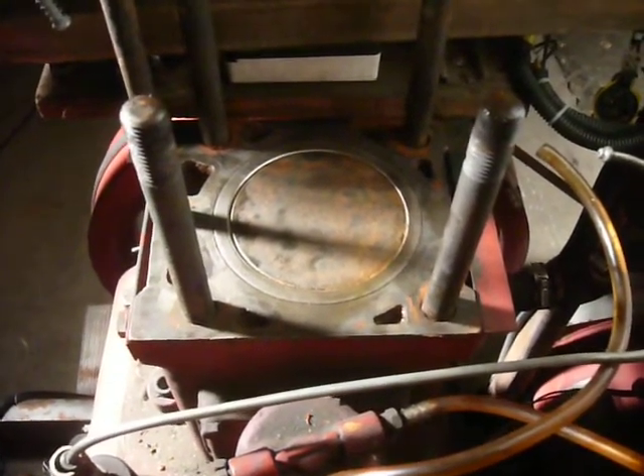So the cylinder head's now off, and I've cleaned up all the gasket compound that had been smeared over there a couple of years ago.